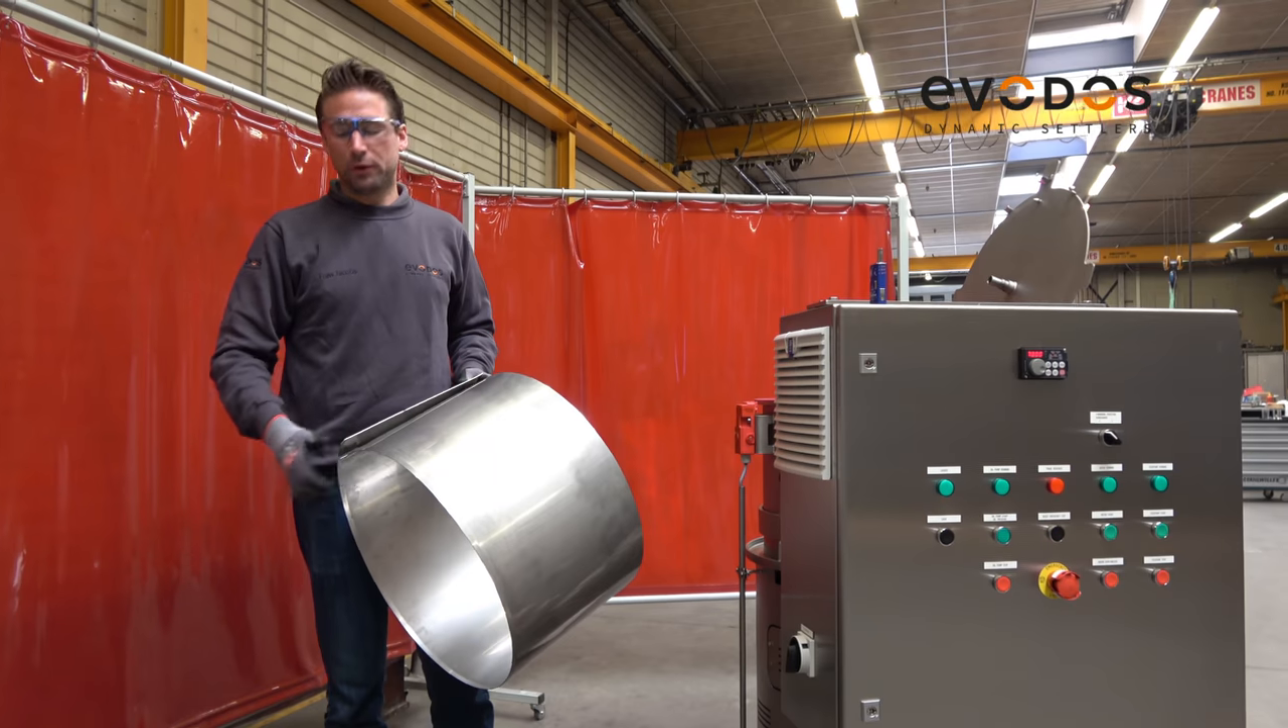So now we took out the drum.